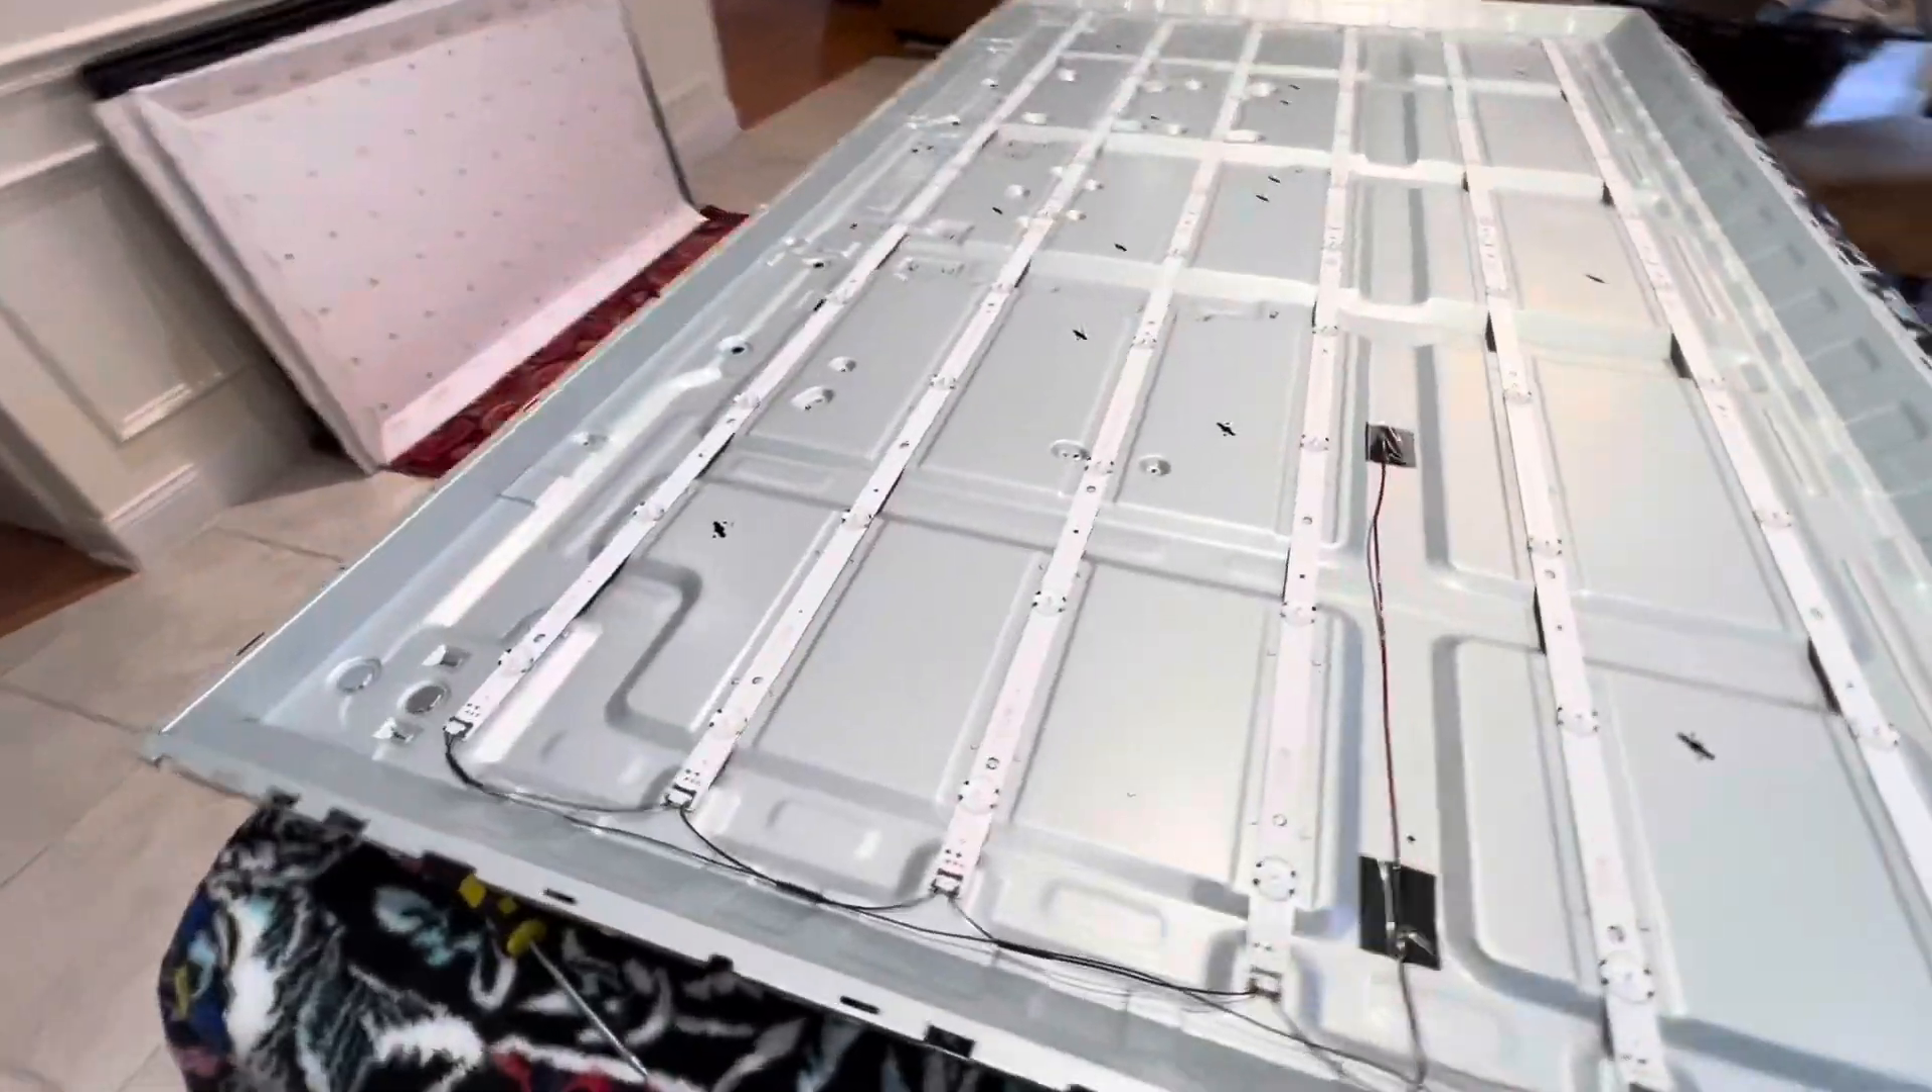Okay and now we have access to our all of our uh led lights and they only illuminate two colors white and blue.